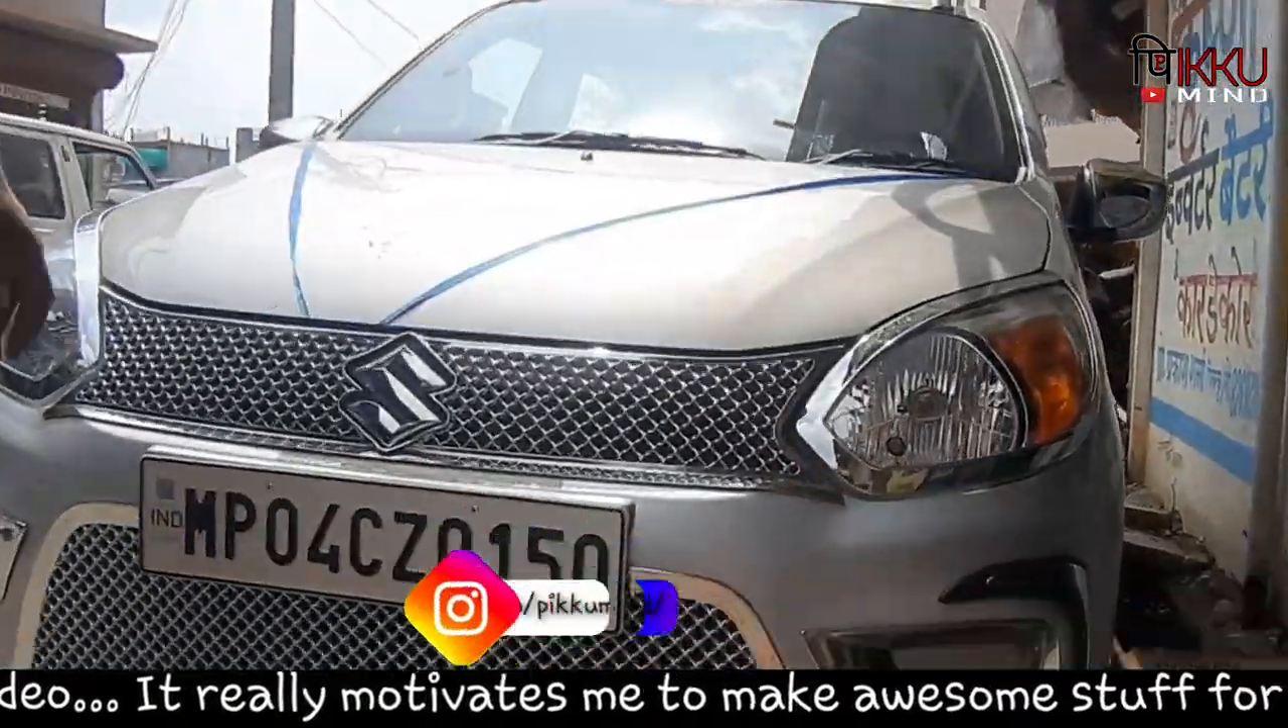अब हमारी गाड़ी में फ्रंट ग्रिल इंस्टॉल हो चुकी है।